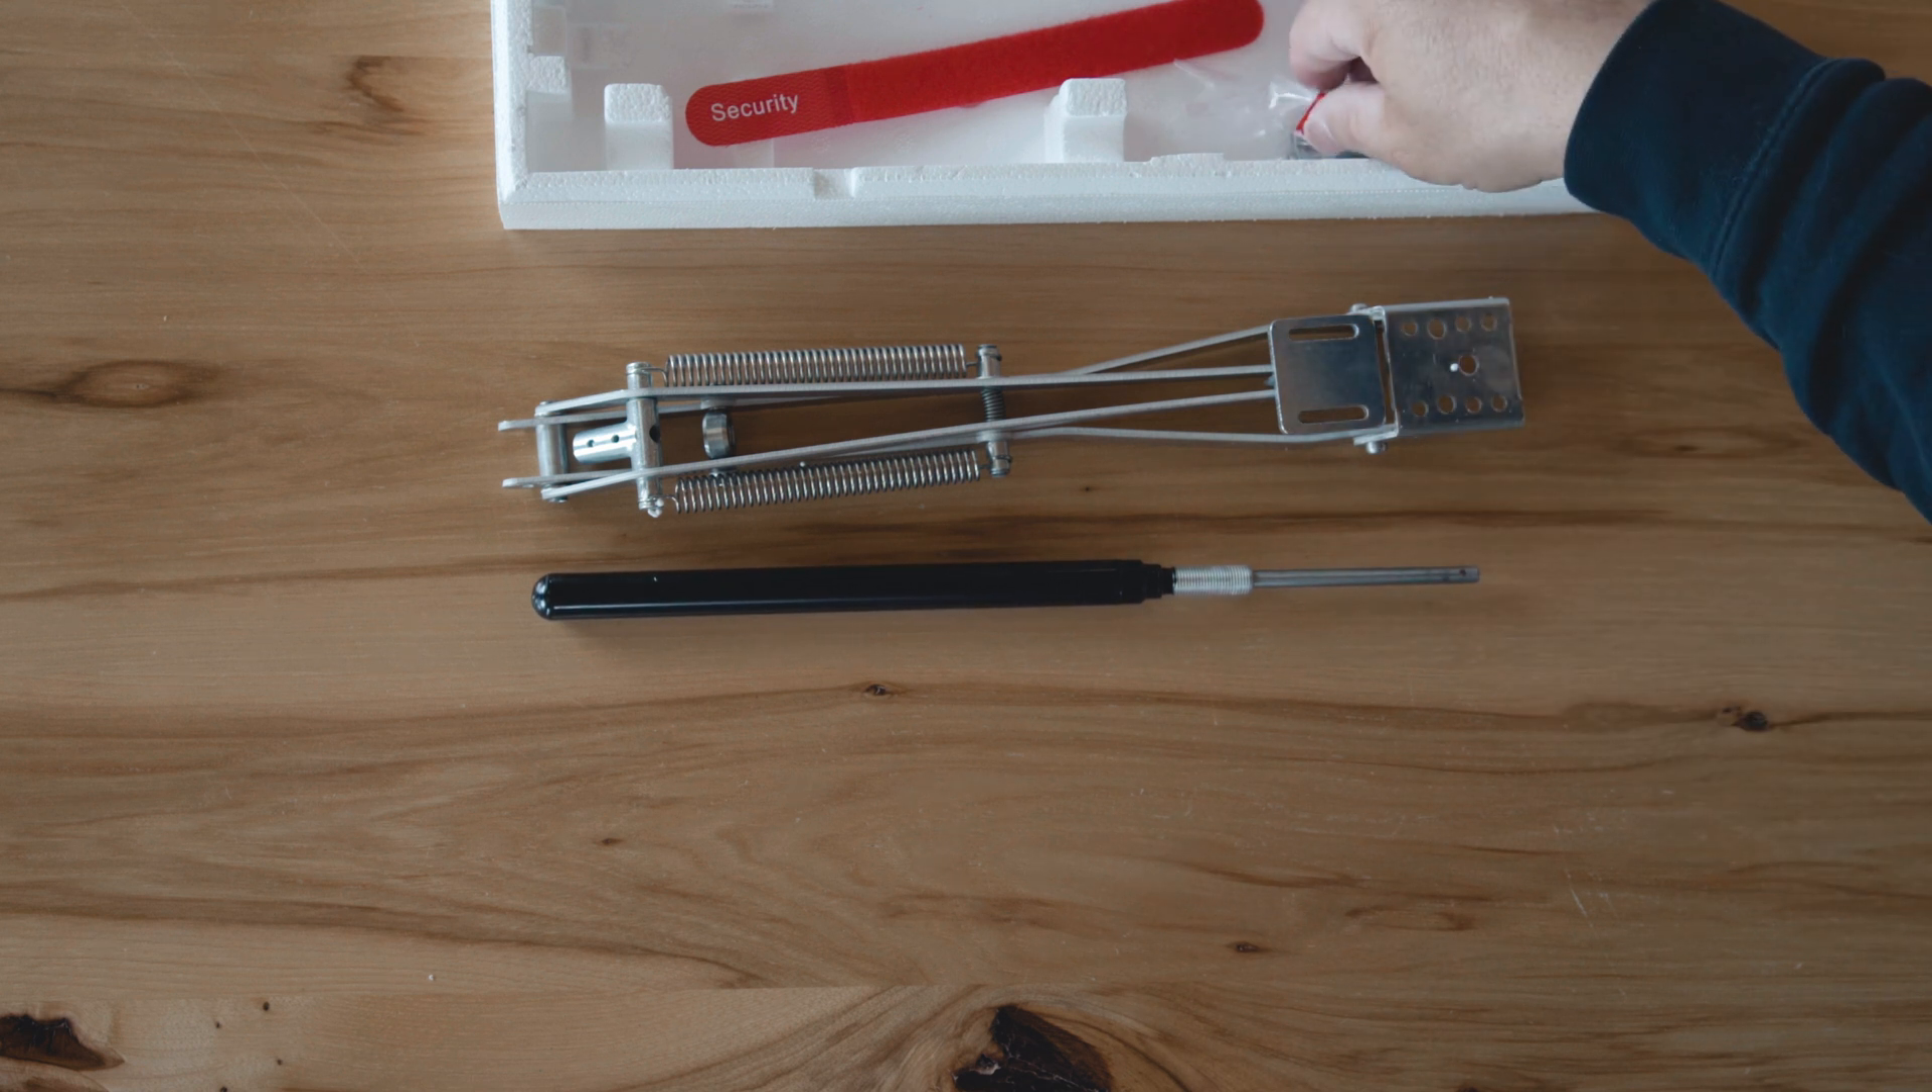The springs are already attached the brackets put together so the only thing you really need to do is to thread the rod in place and you're done.